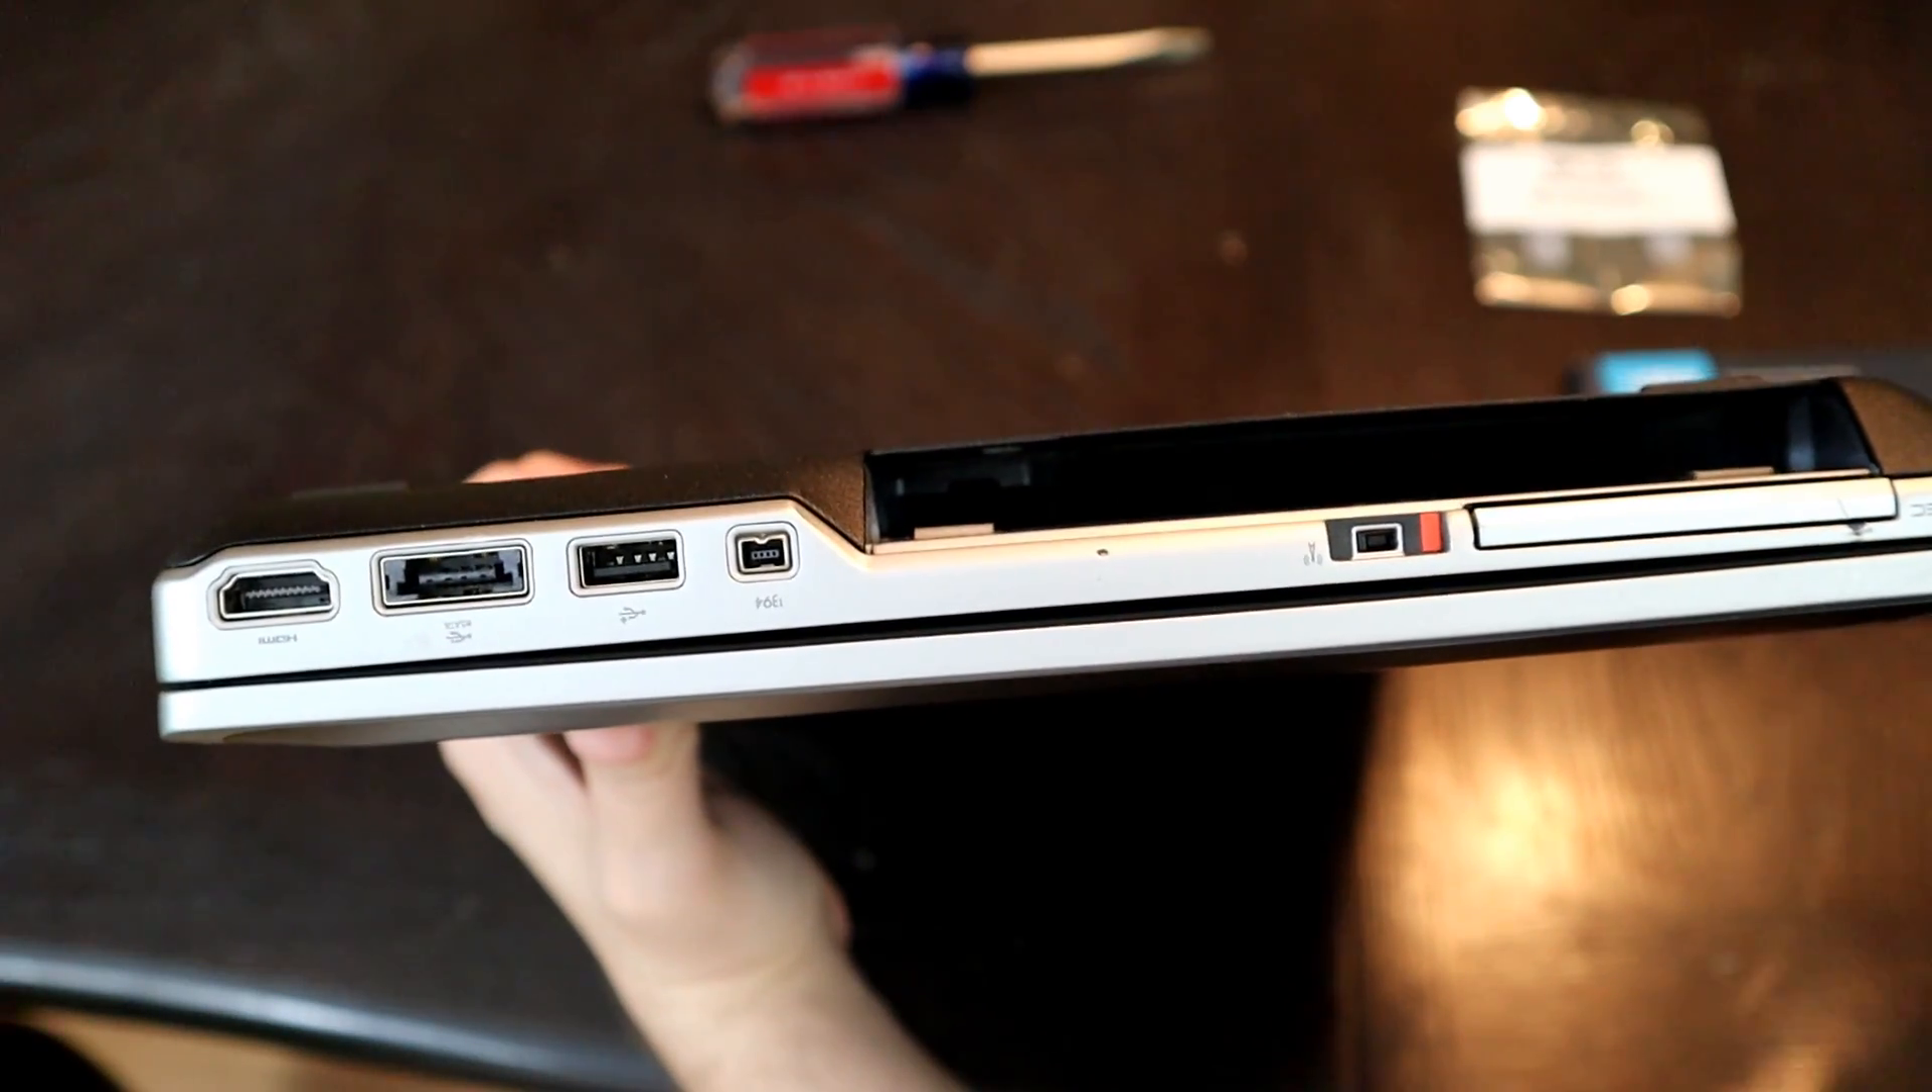Out comes your optical drive. You can see it's just a bay right there.